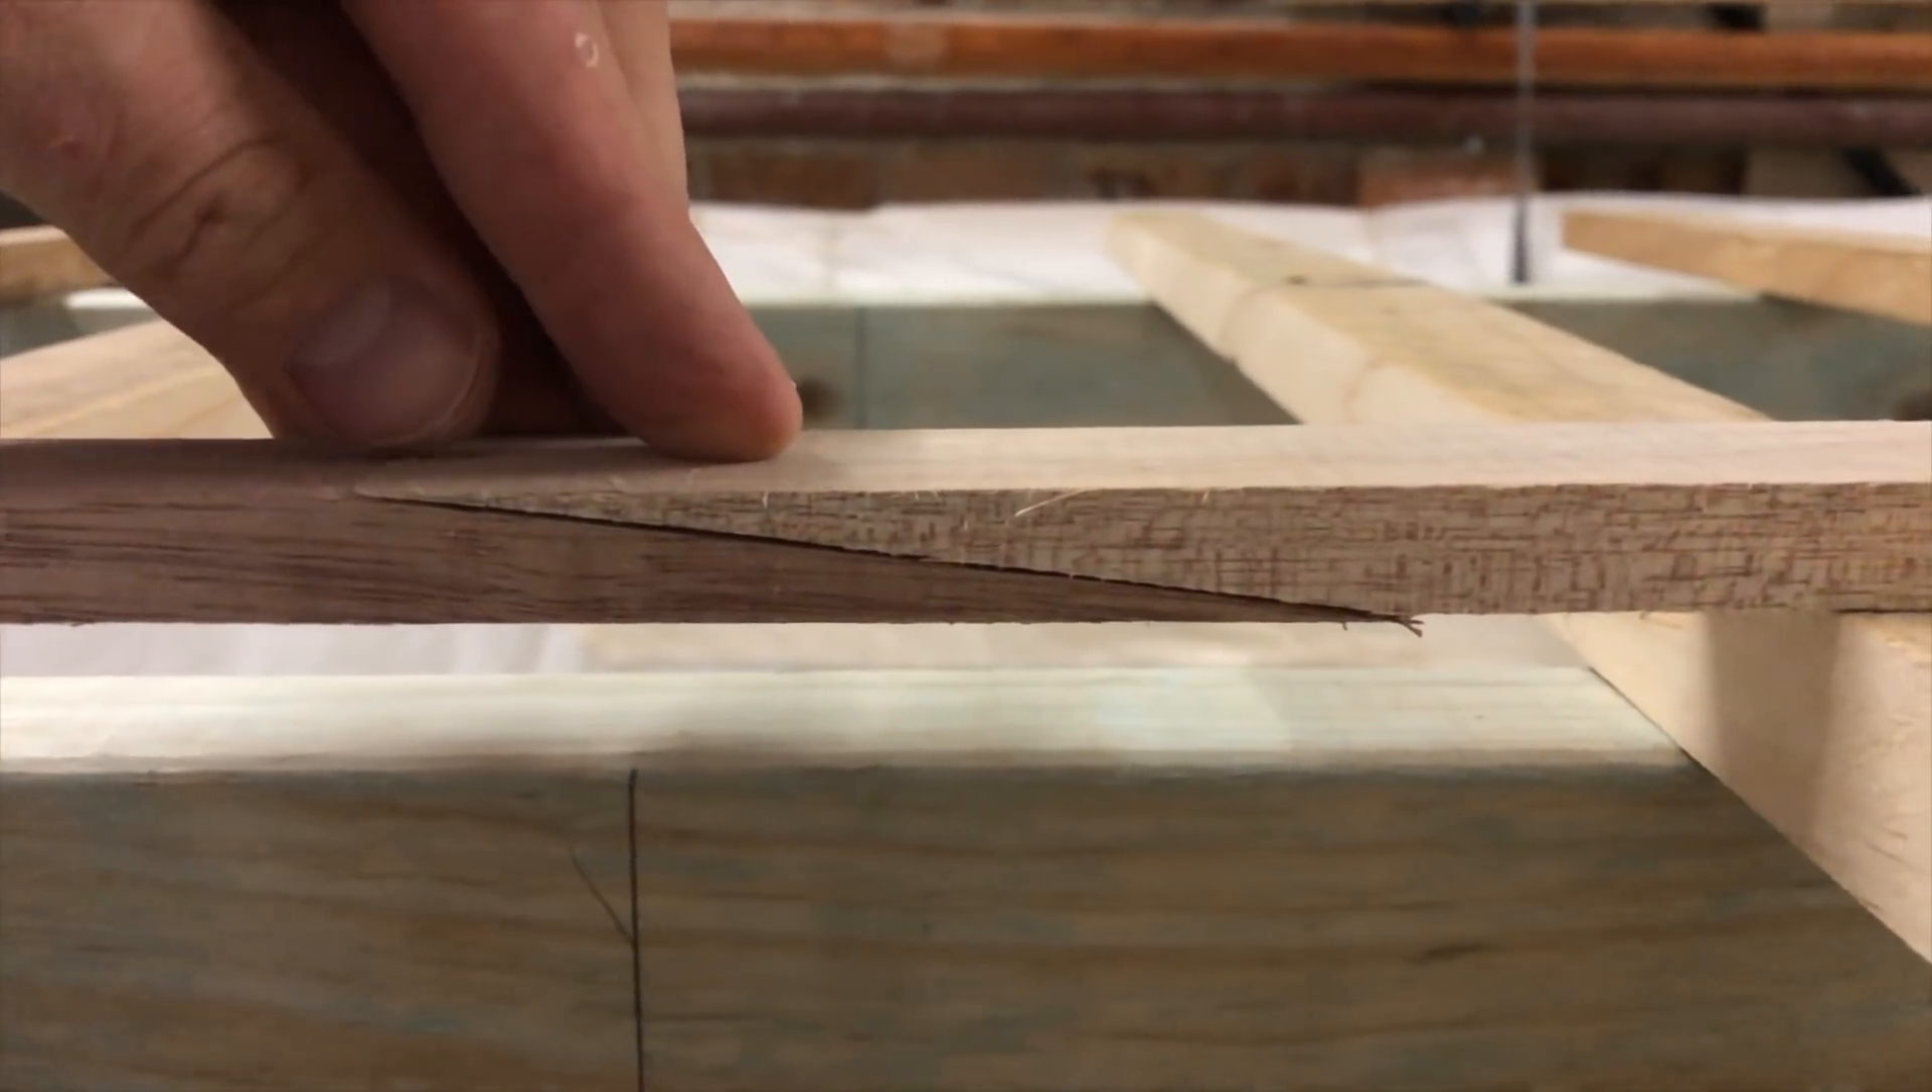I then unclamped the two deck cleats, lined them up on the workbench and from what I could see it was a really good join.